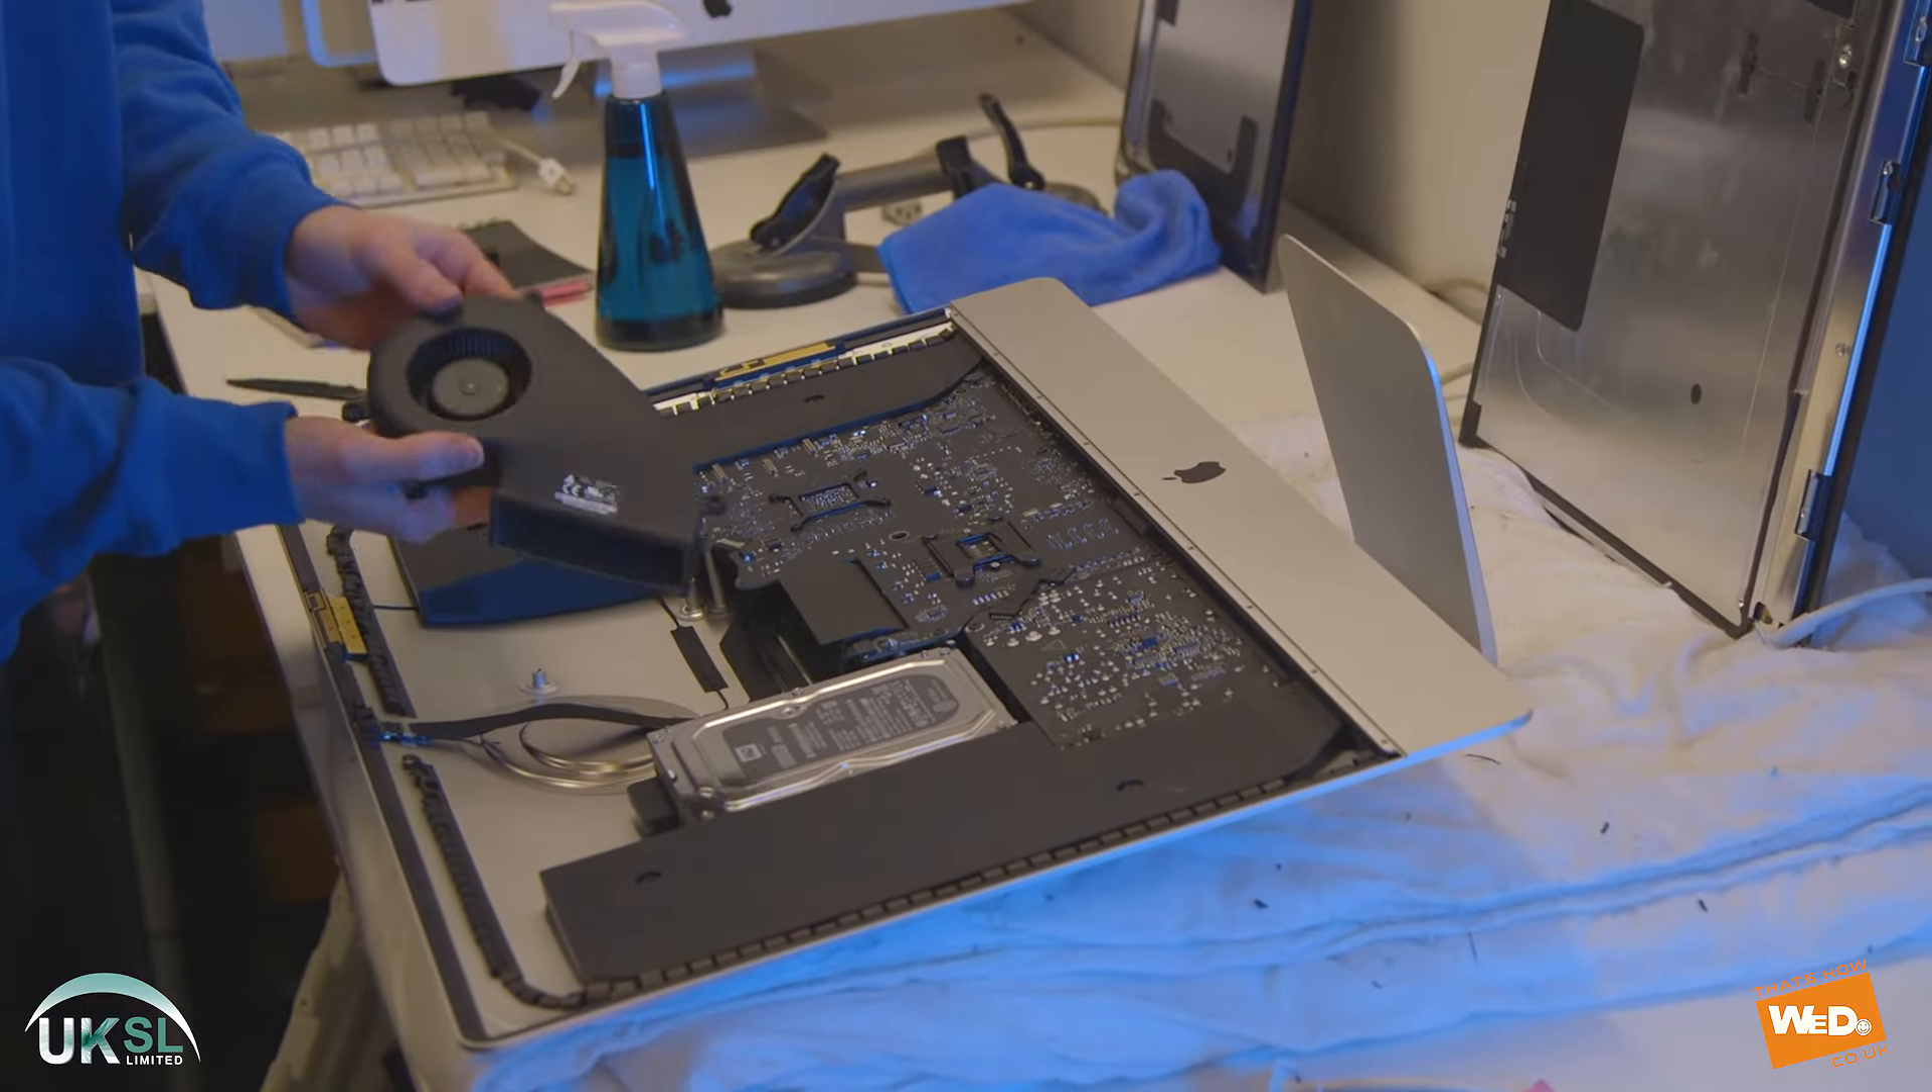And there you have your fan removed.